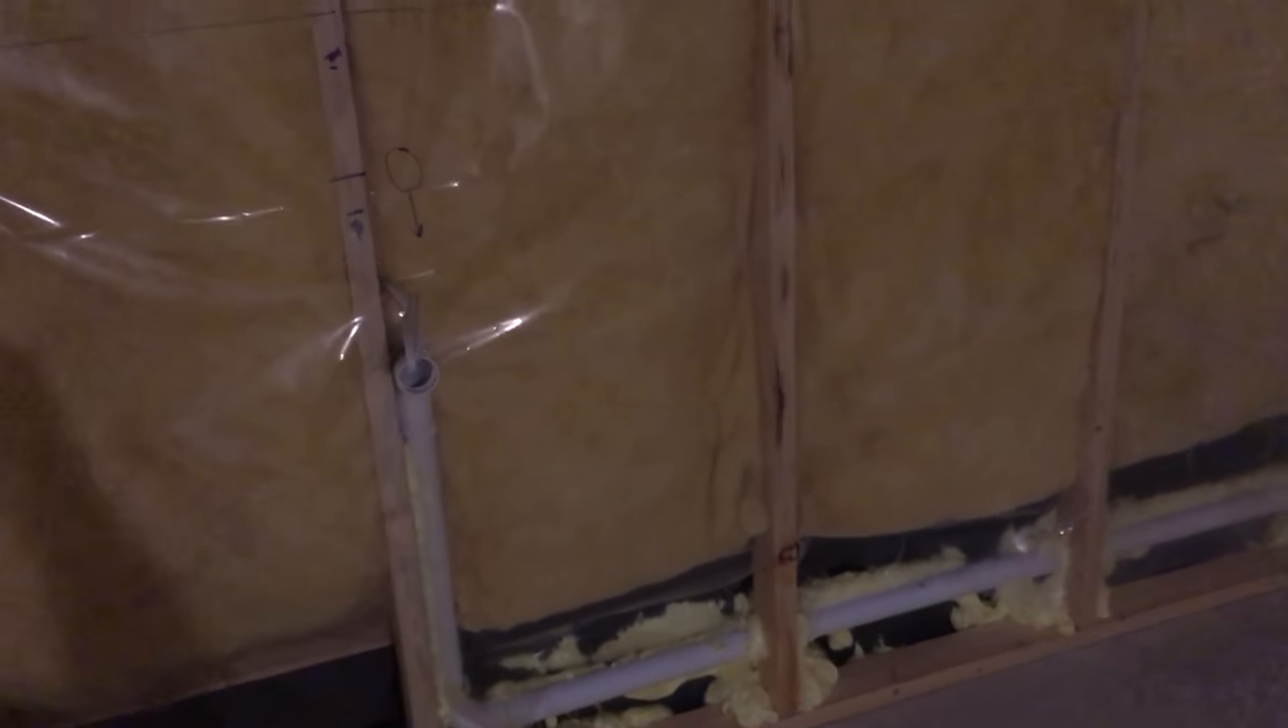So that there is the PVC tube, it's all been foamed and it's been built in behind the frame.